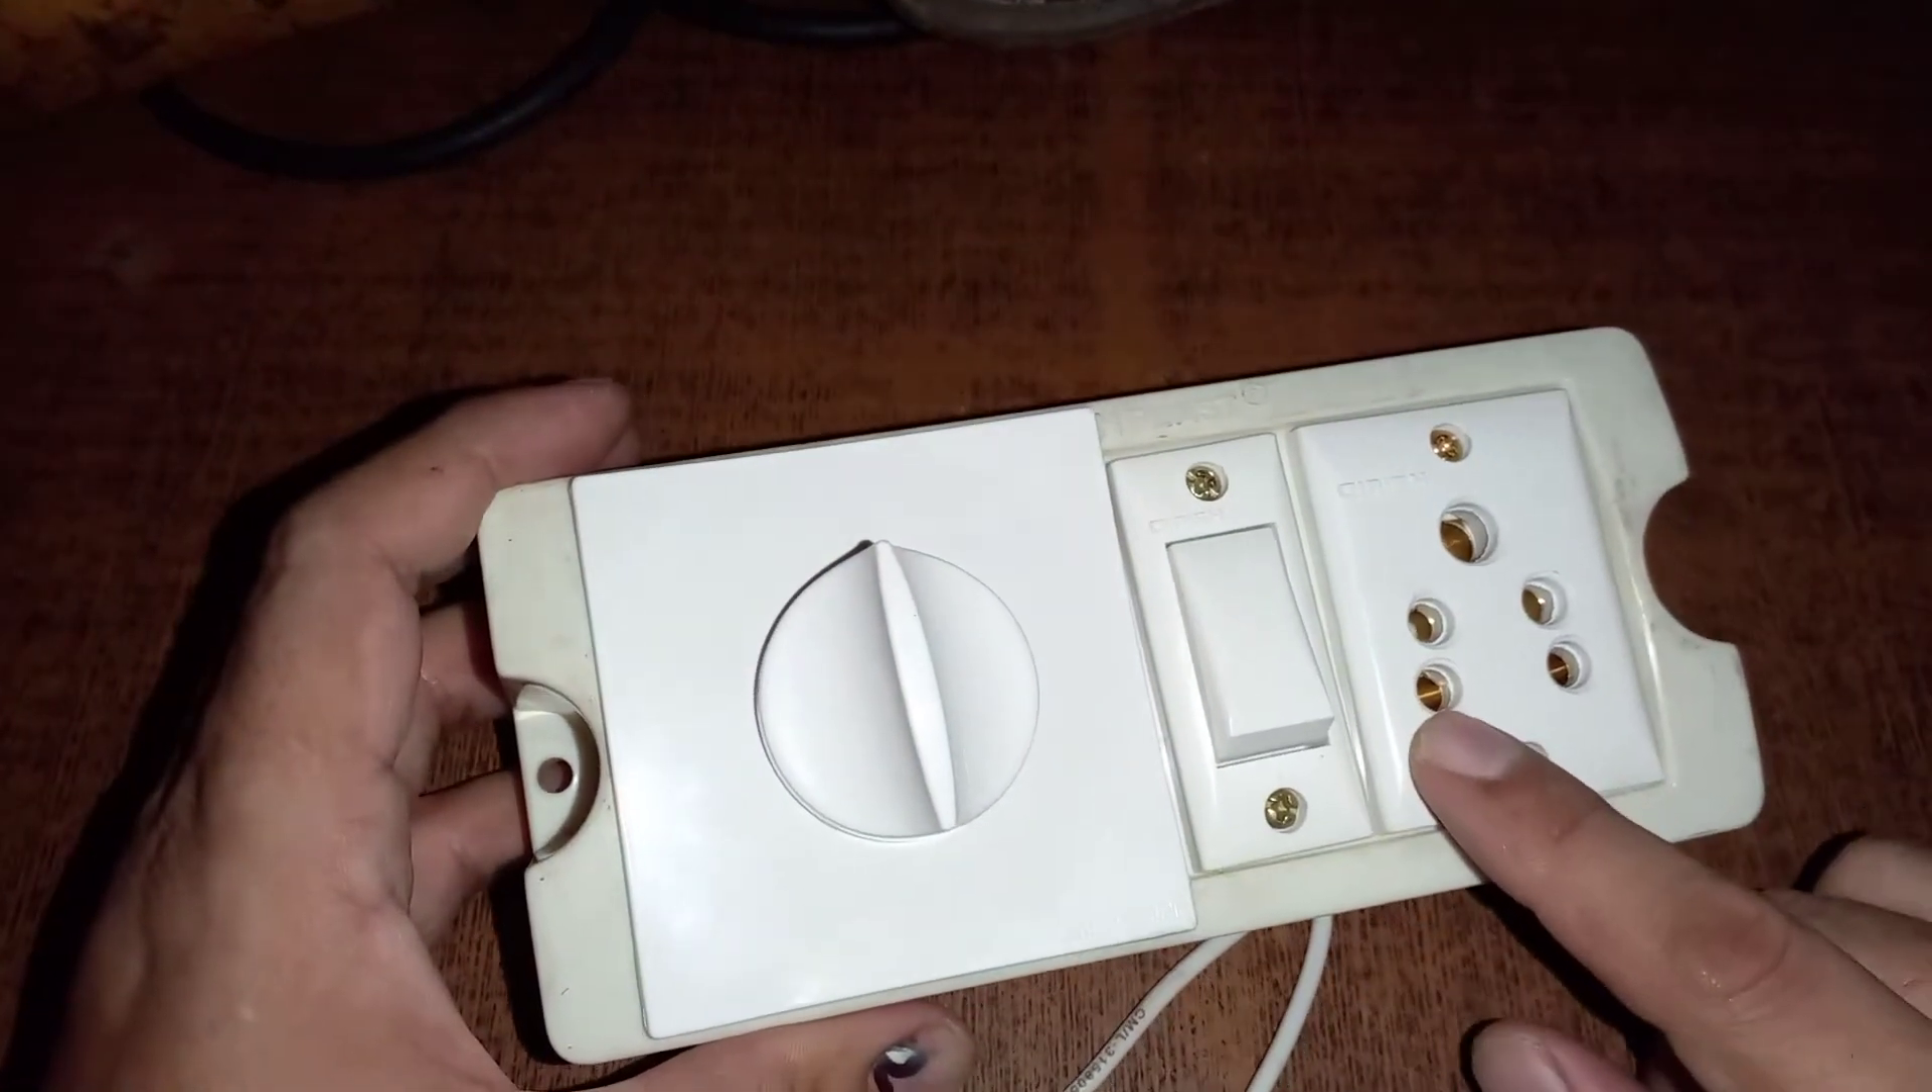यह जो है वो हमने यहां पर इसको fix कर दिया है रेगलेटर।